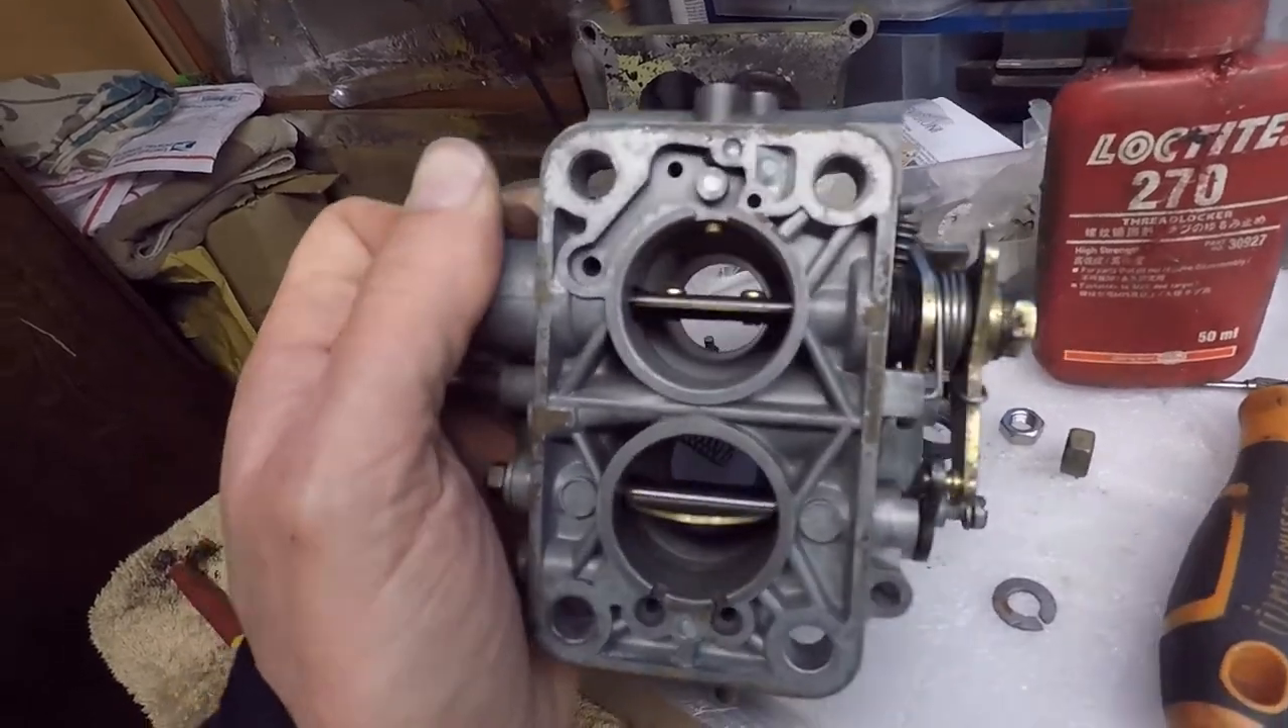Okay, so now the basic install for the throttle plates is here.